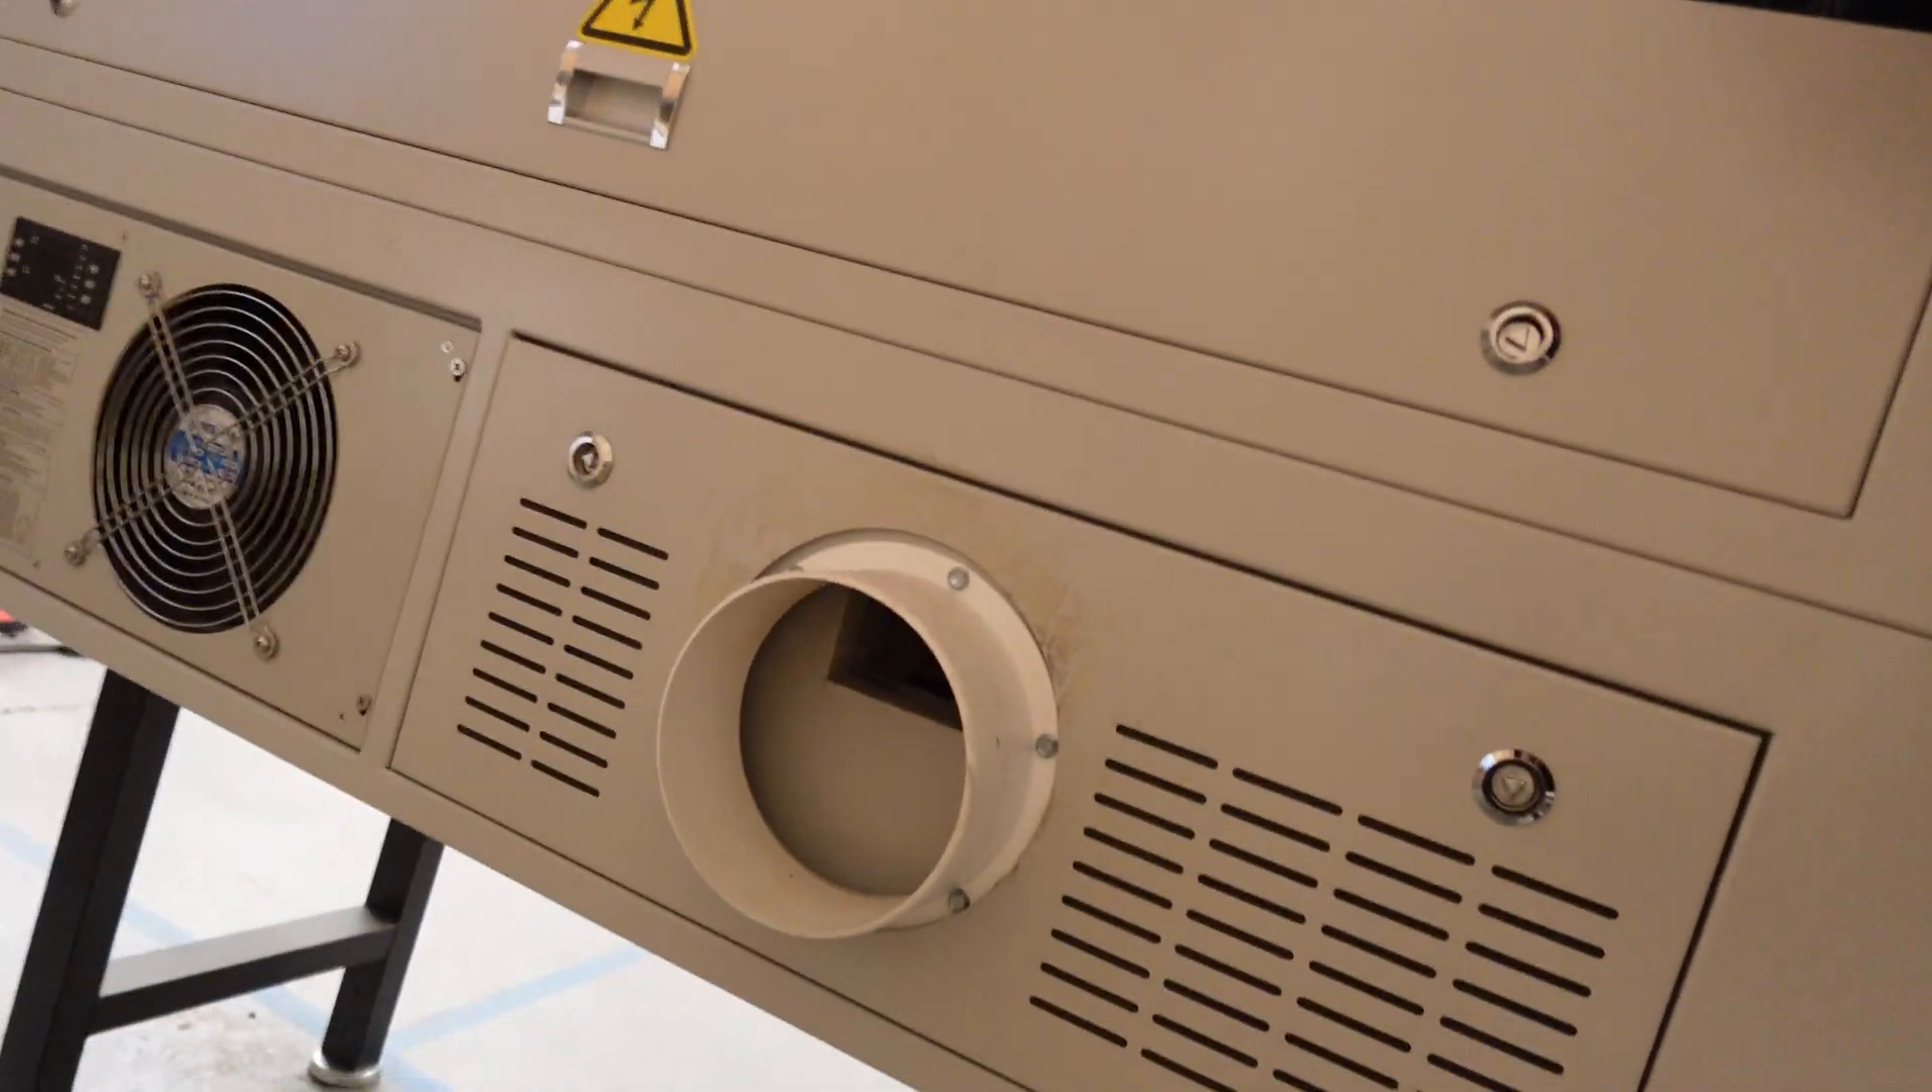So if you already know this, sorry, but we need to make sure that we absolutely positively have exhaust set up And as you can see here, we don't have one right now.